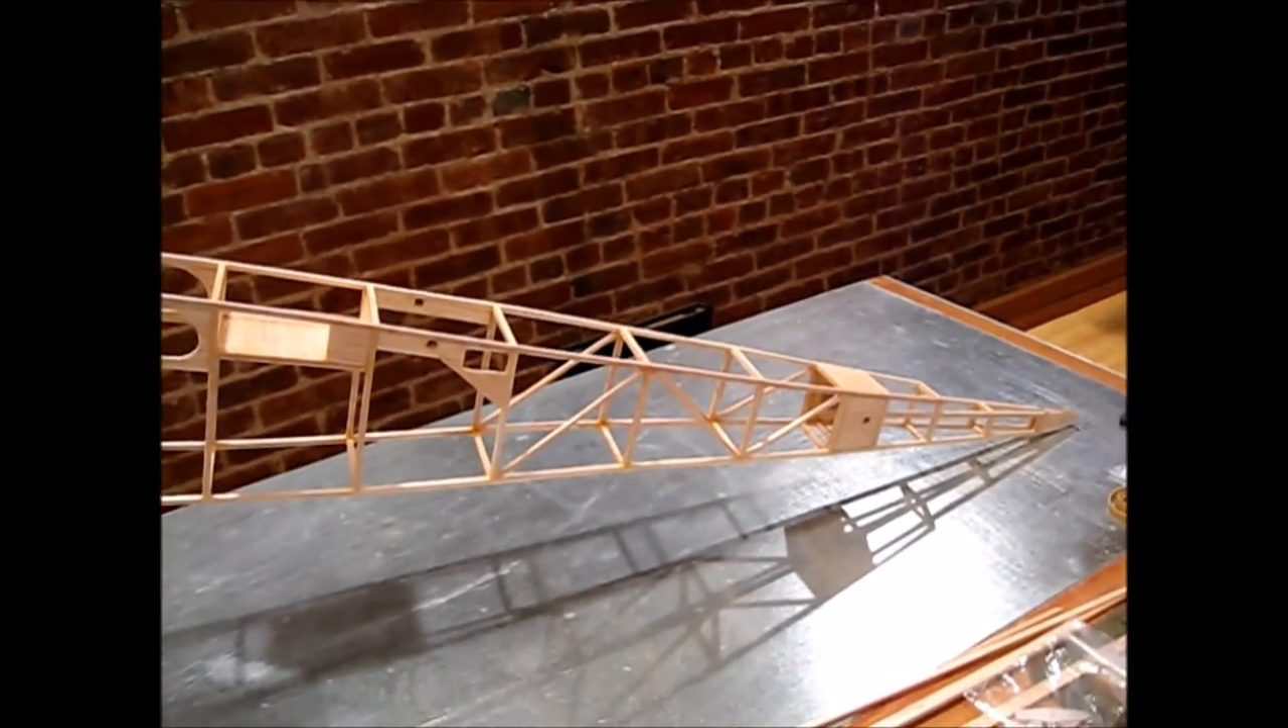Now I added some diagonal braces here.